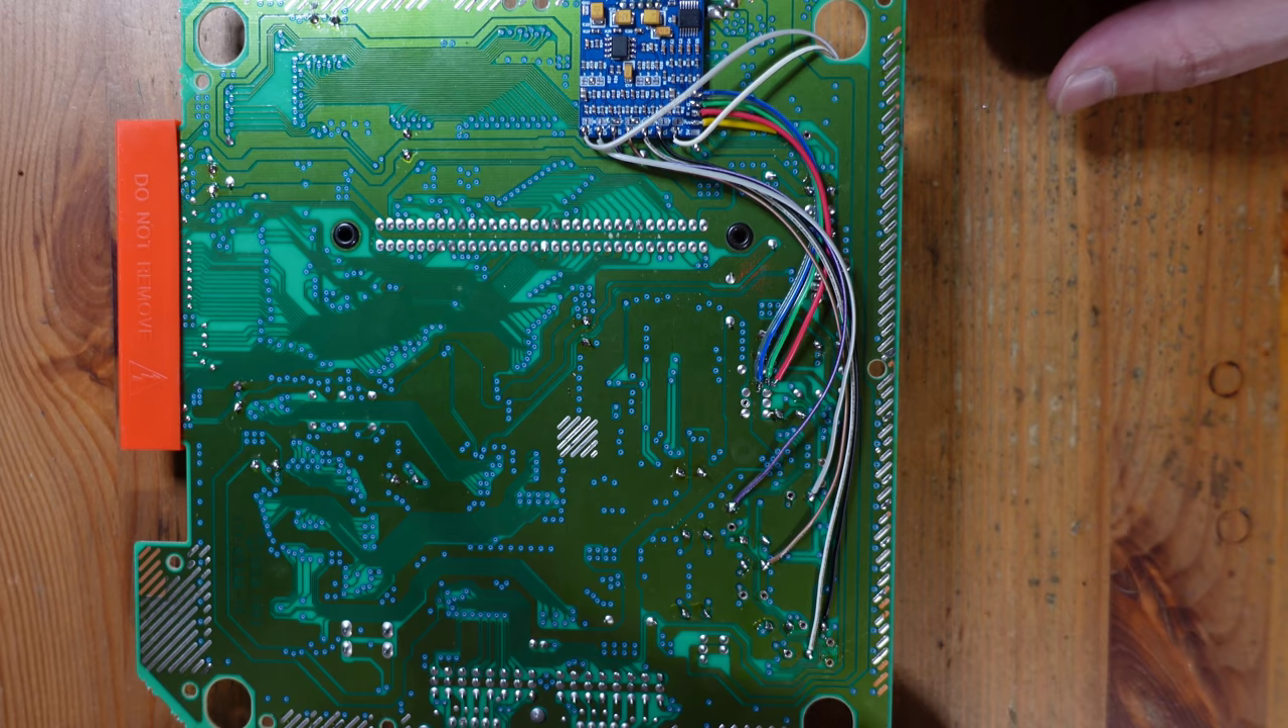So now we've got all of our signals wired in so let's go ahead and plug this thing back in and give it a quick test.